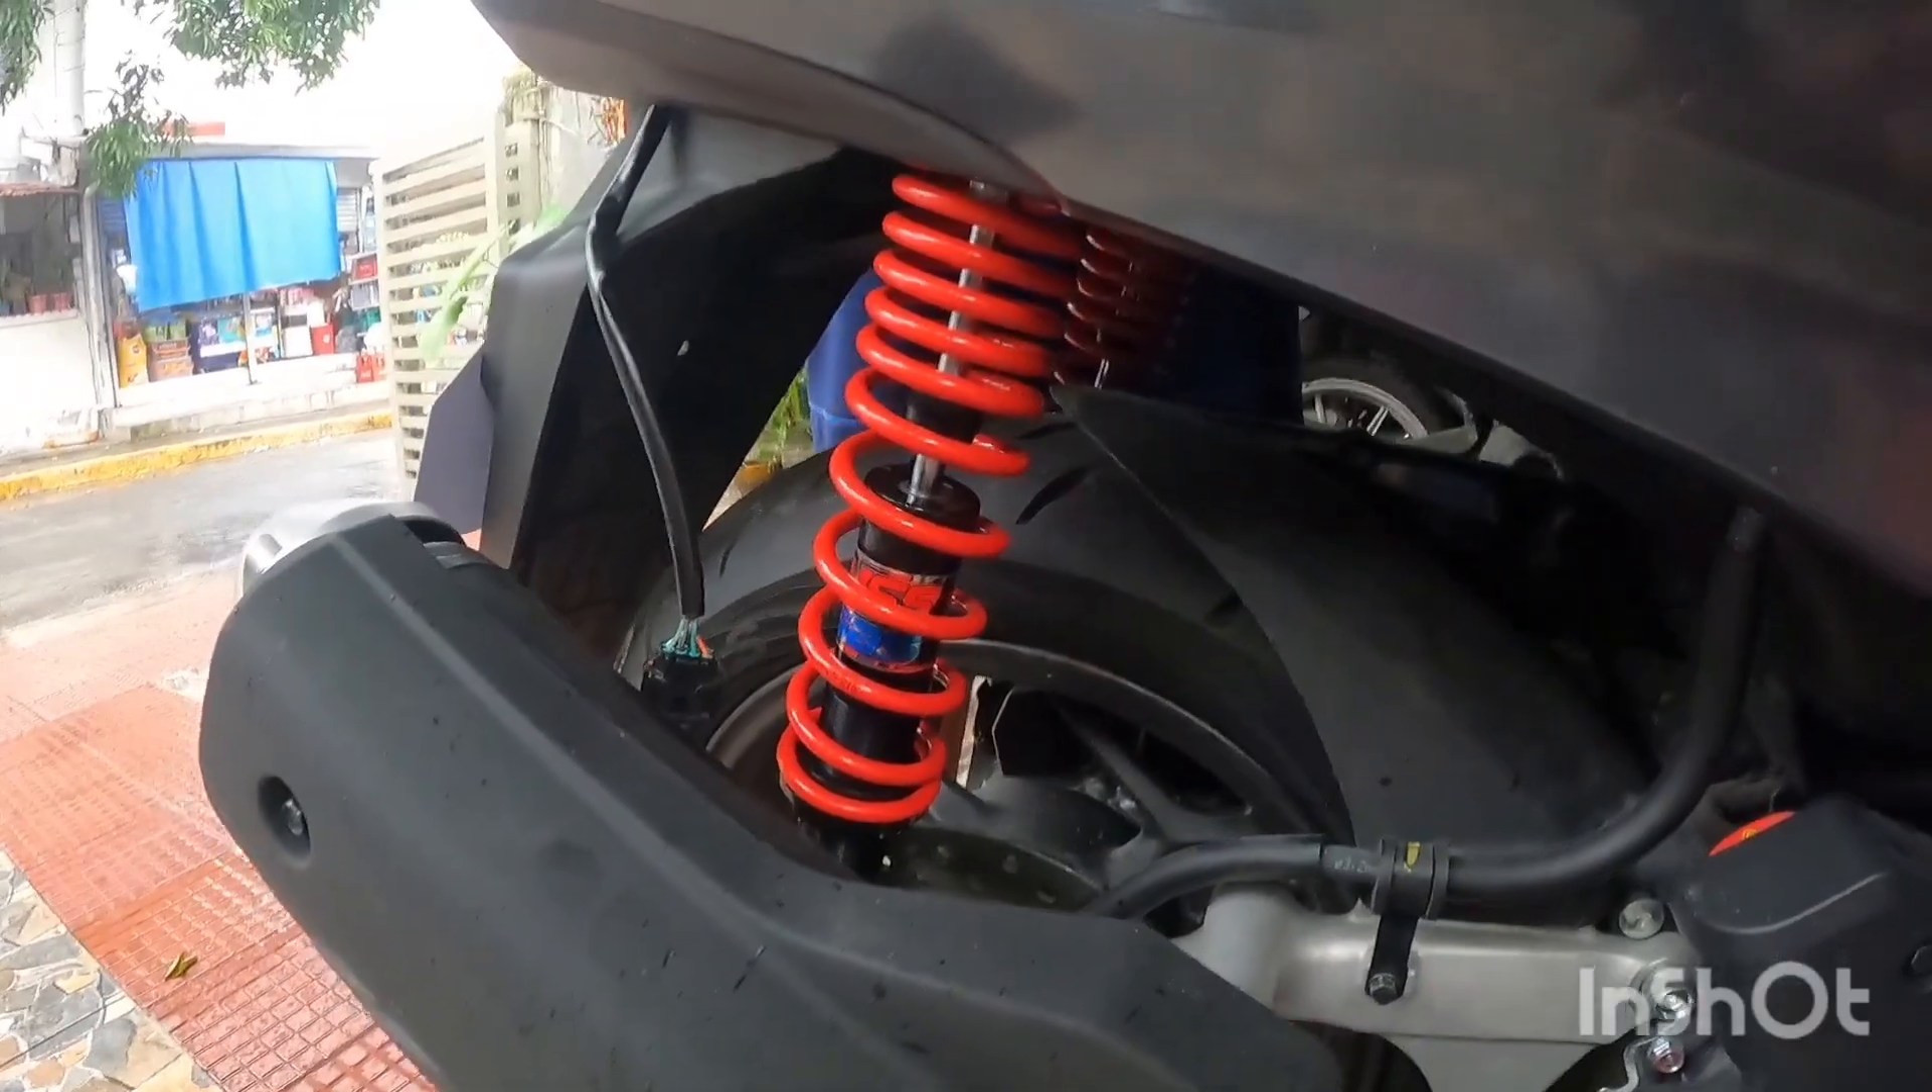Ayan nakabit na yung shock natin no.